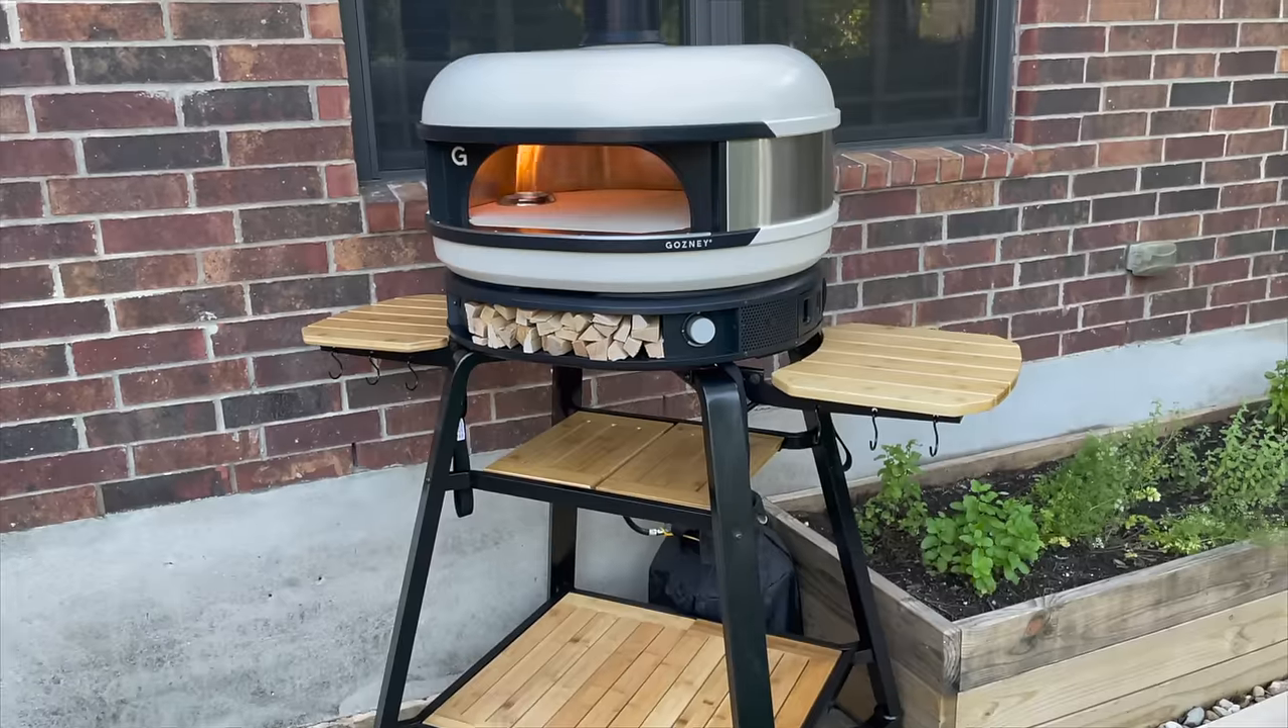So we got everything put together assembled on the stand.